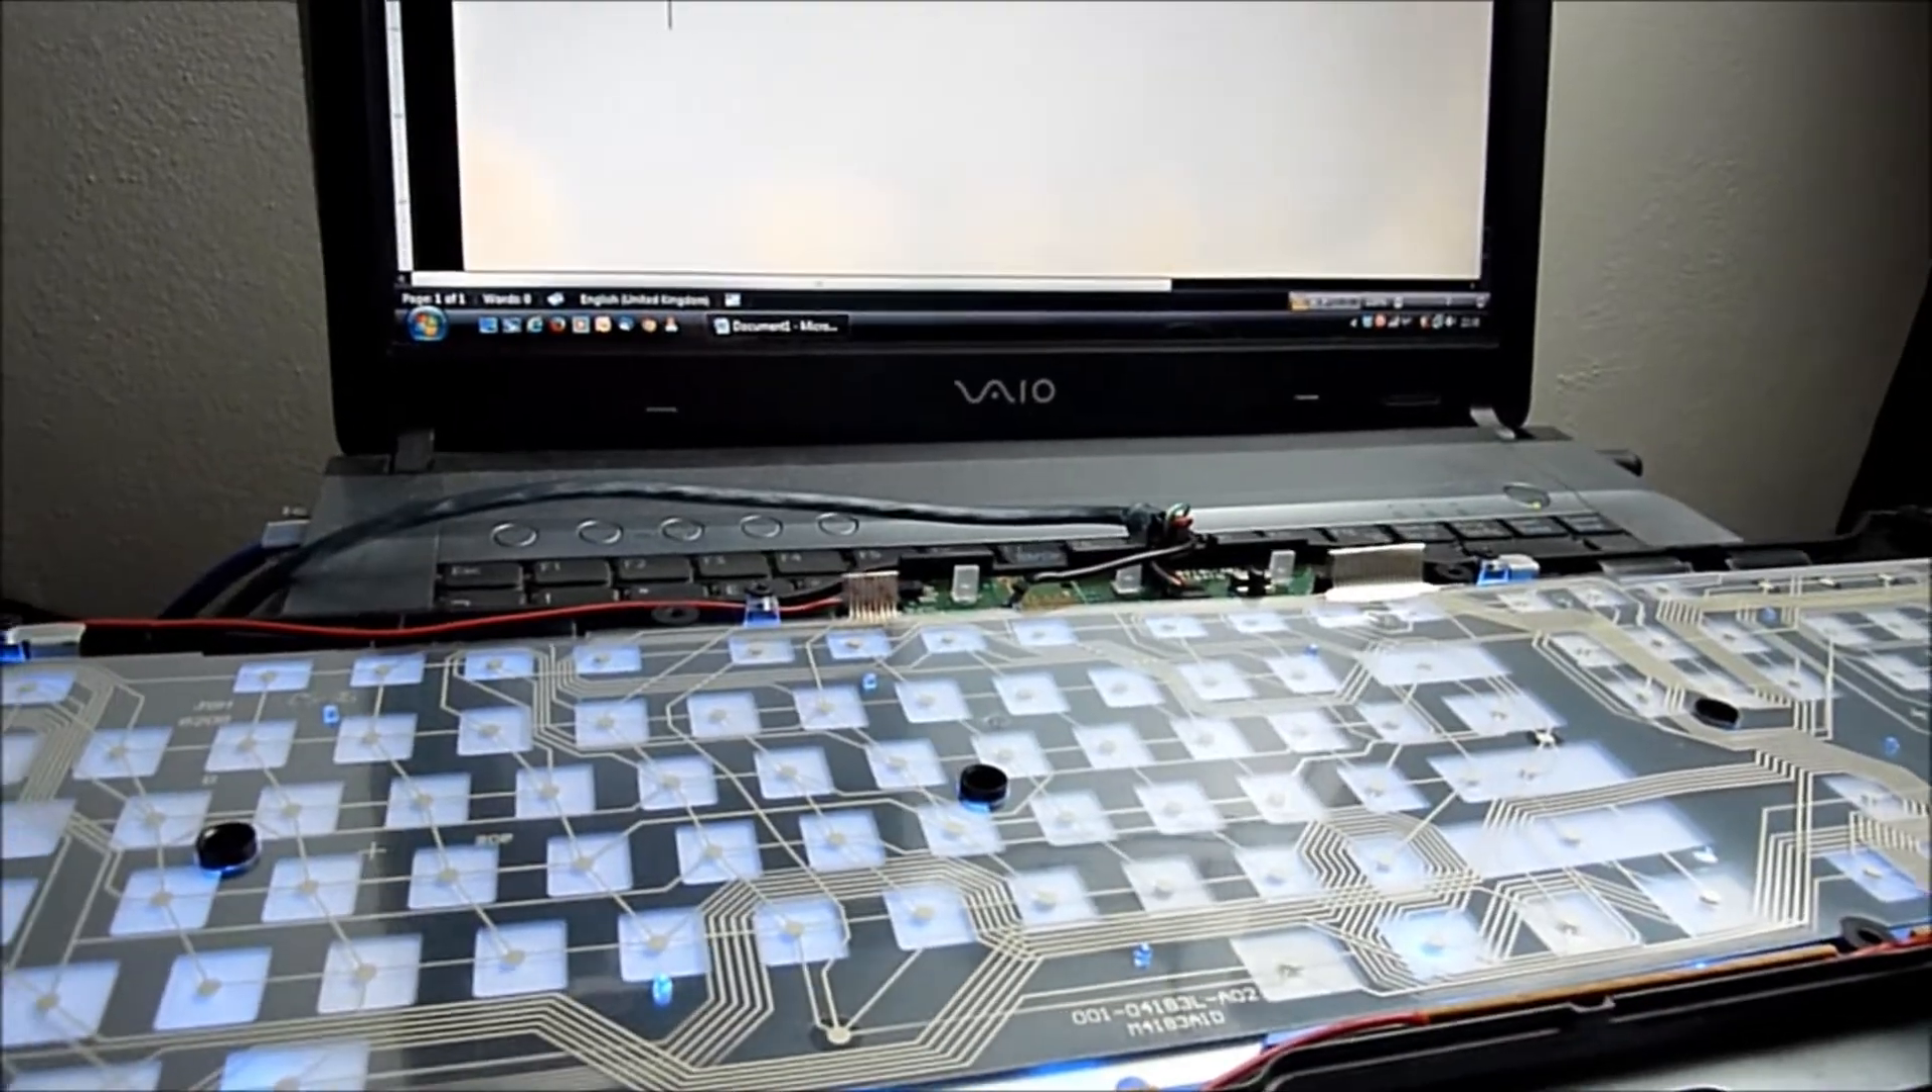So I opened up the keyboard, took off the rubber and there you see the circuits underneath.